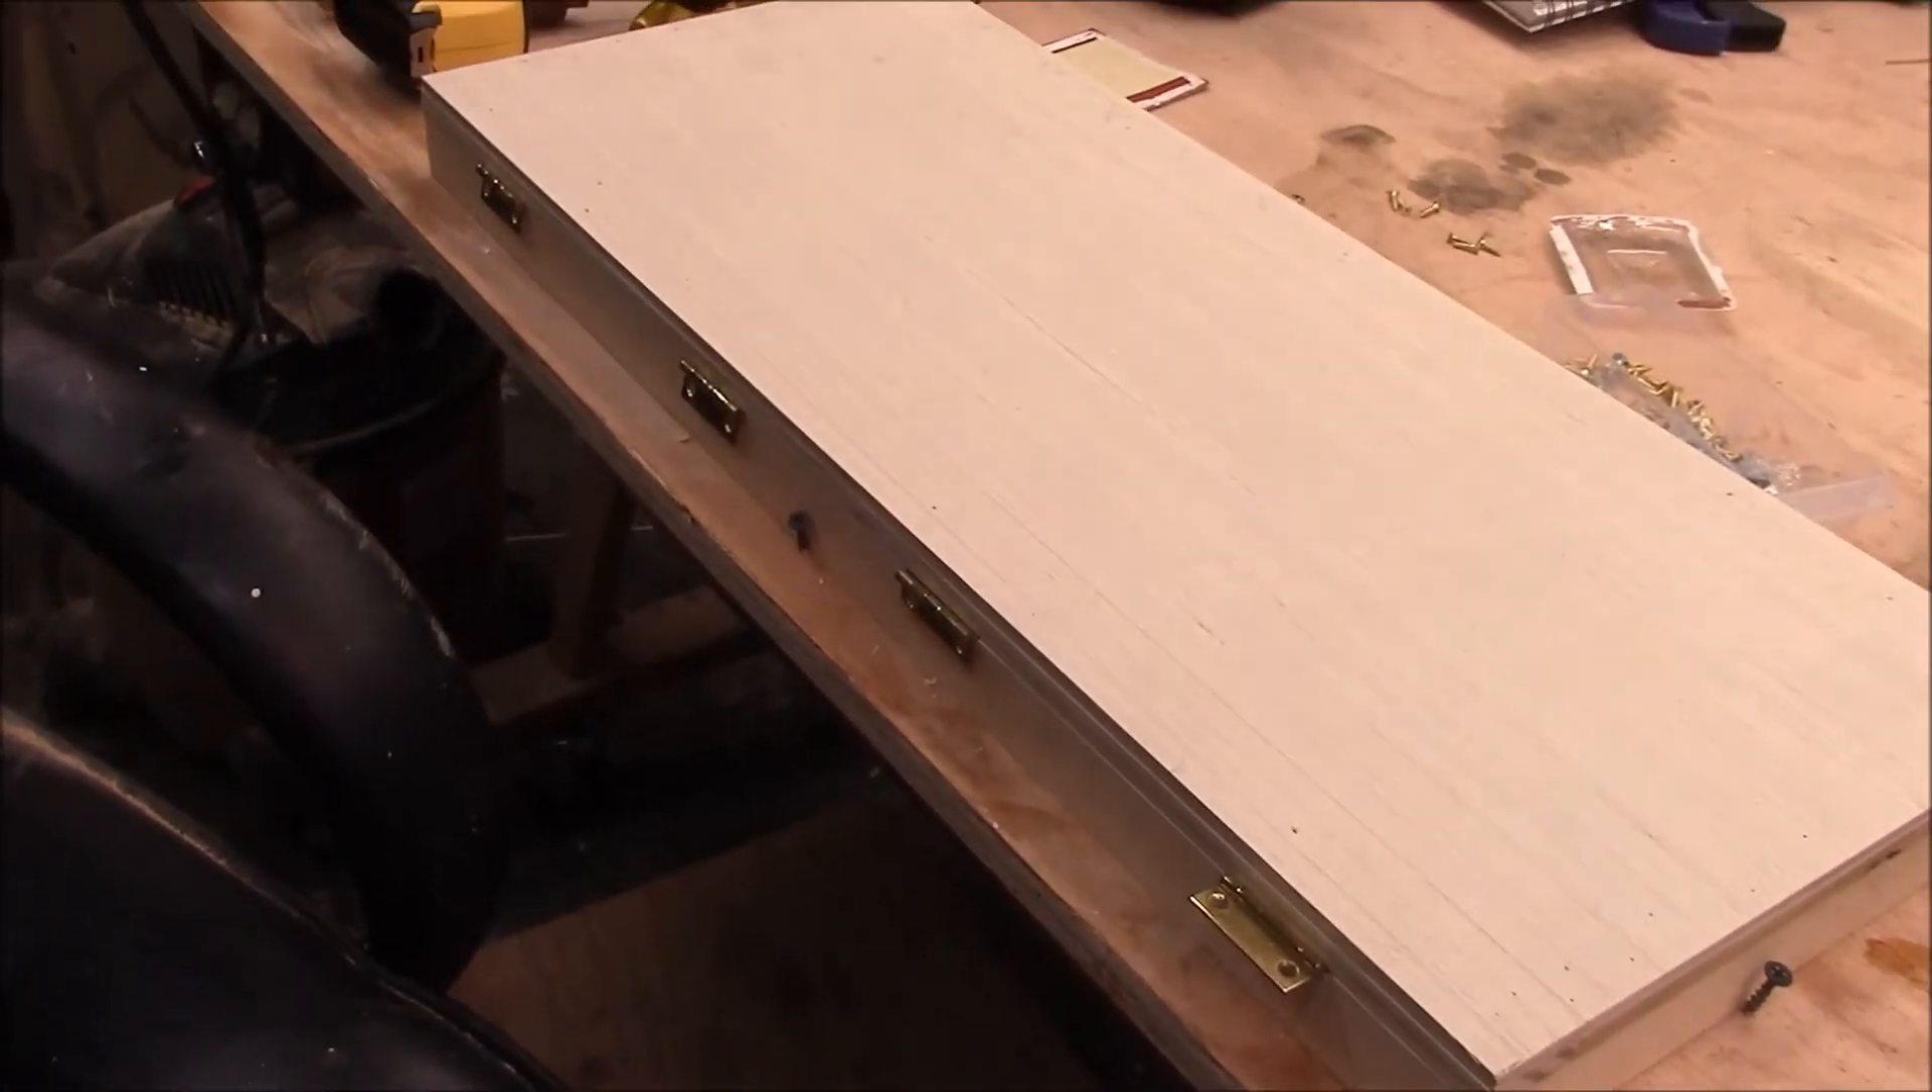And you can see that, uh, along the edge here, I've started putting the hinges in.